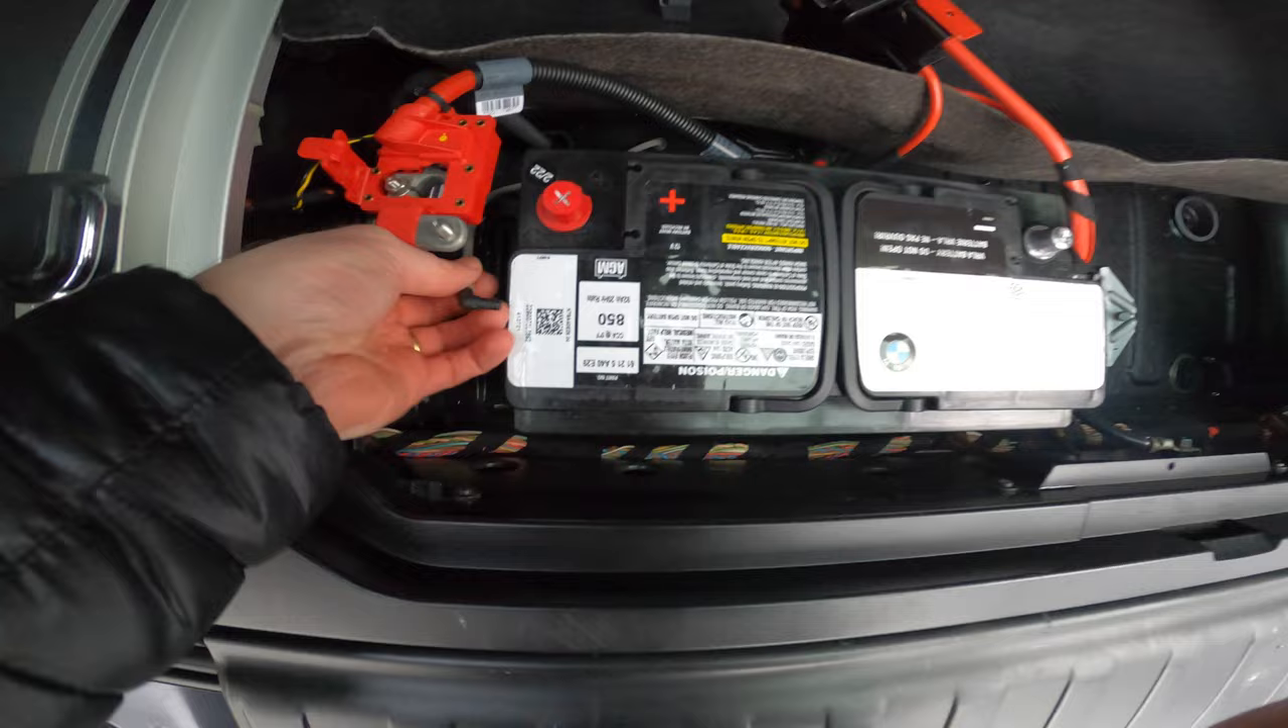Here's the new battery slid into place.